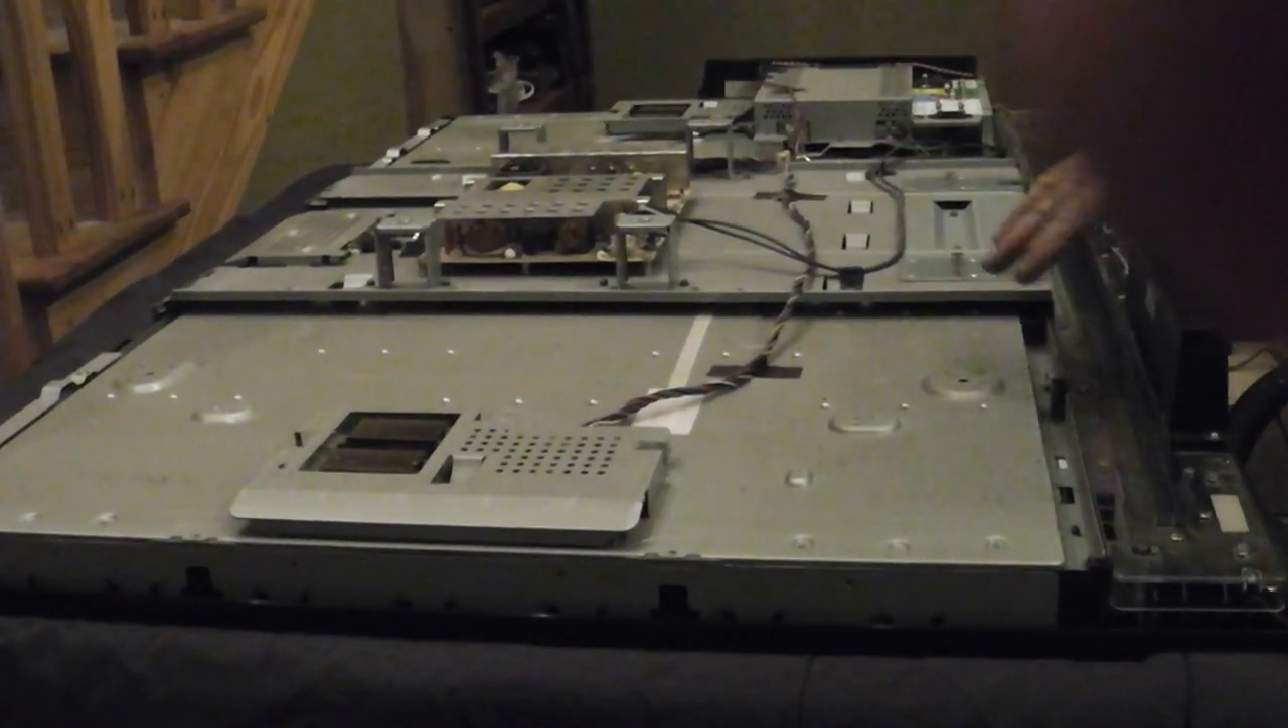Ok, I got the back off as you can see.